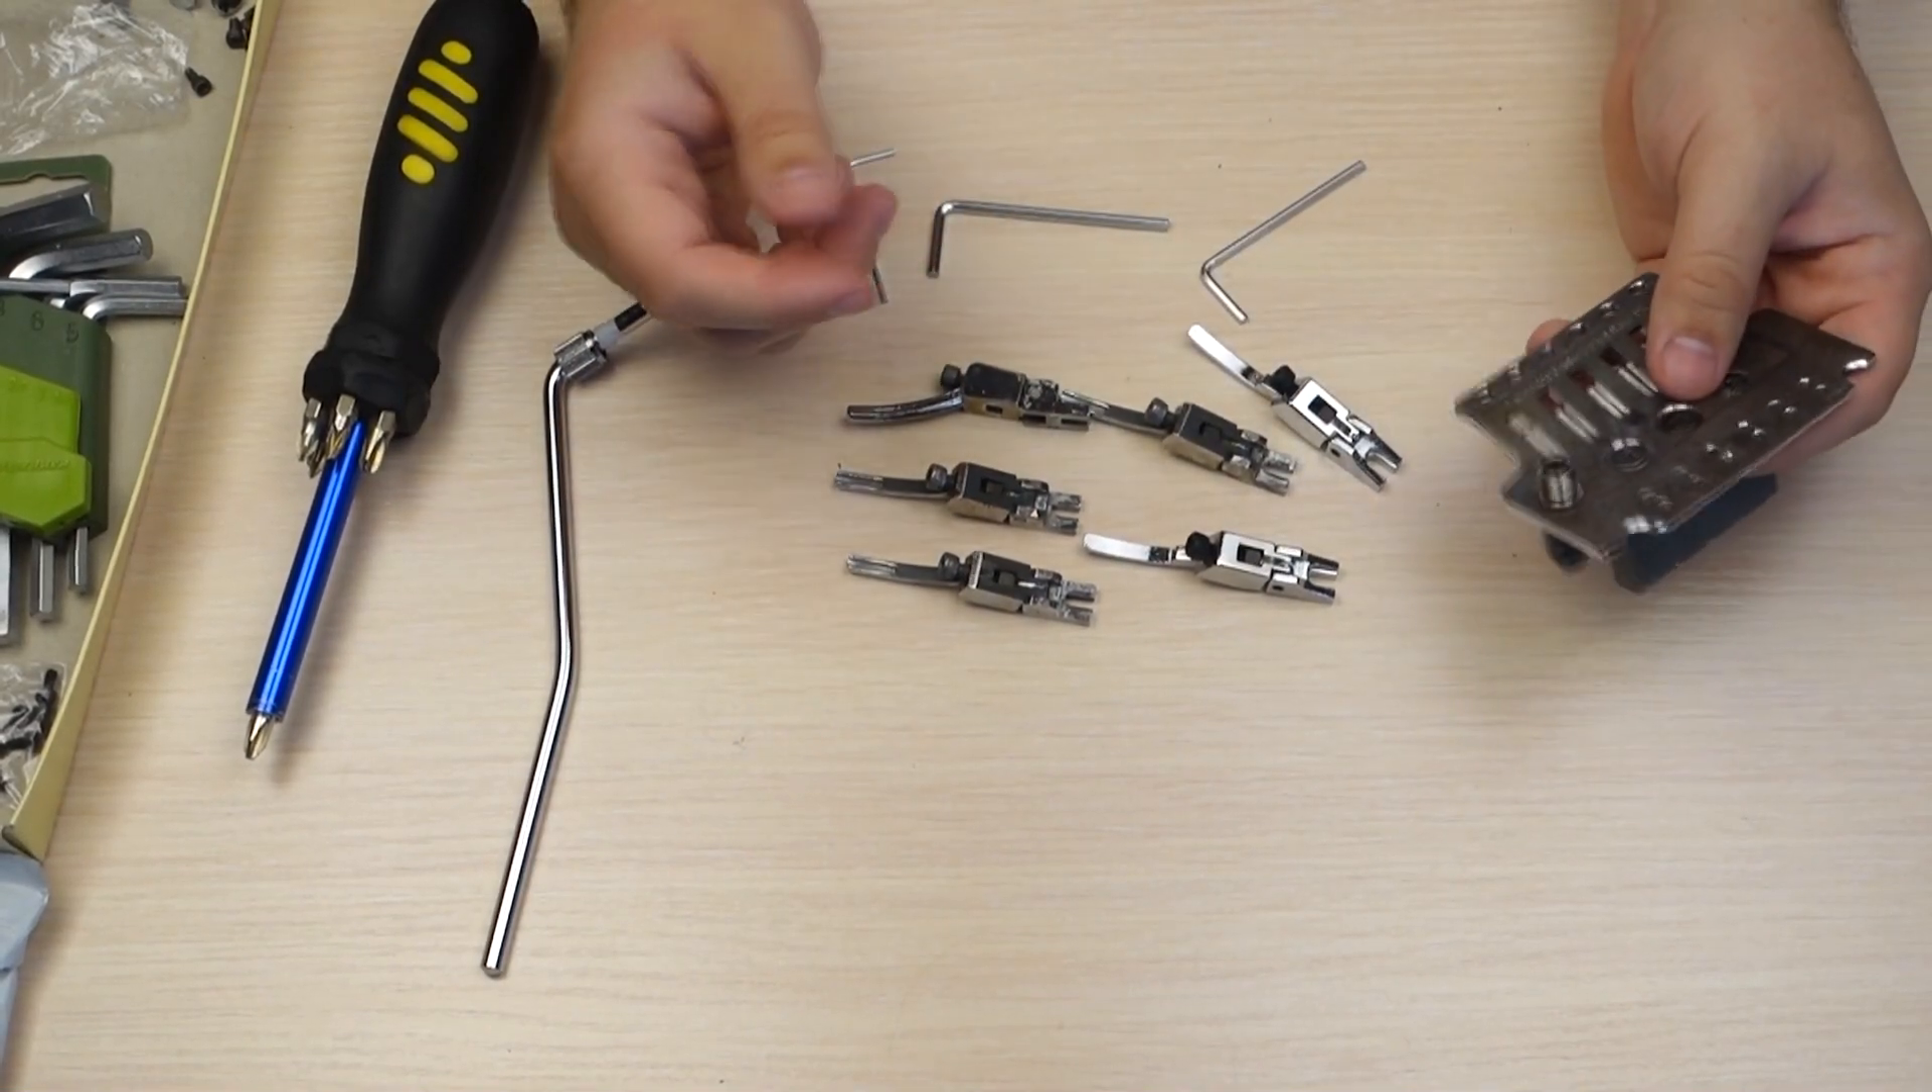Теперь осталось установить седла на Флойд Роуз.